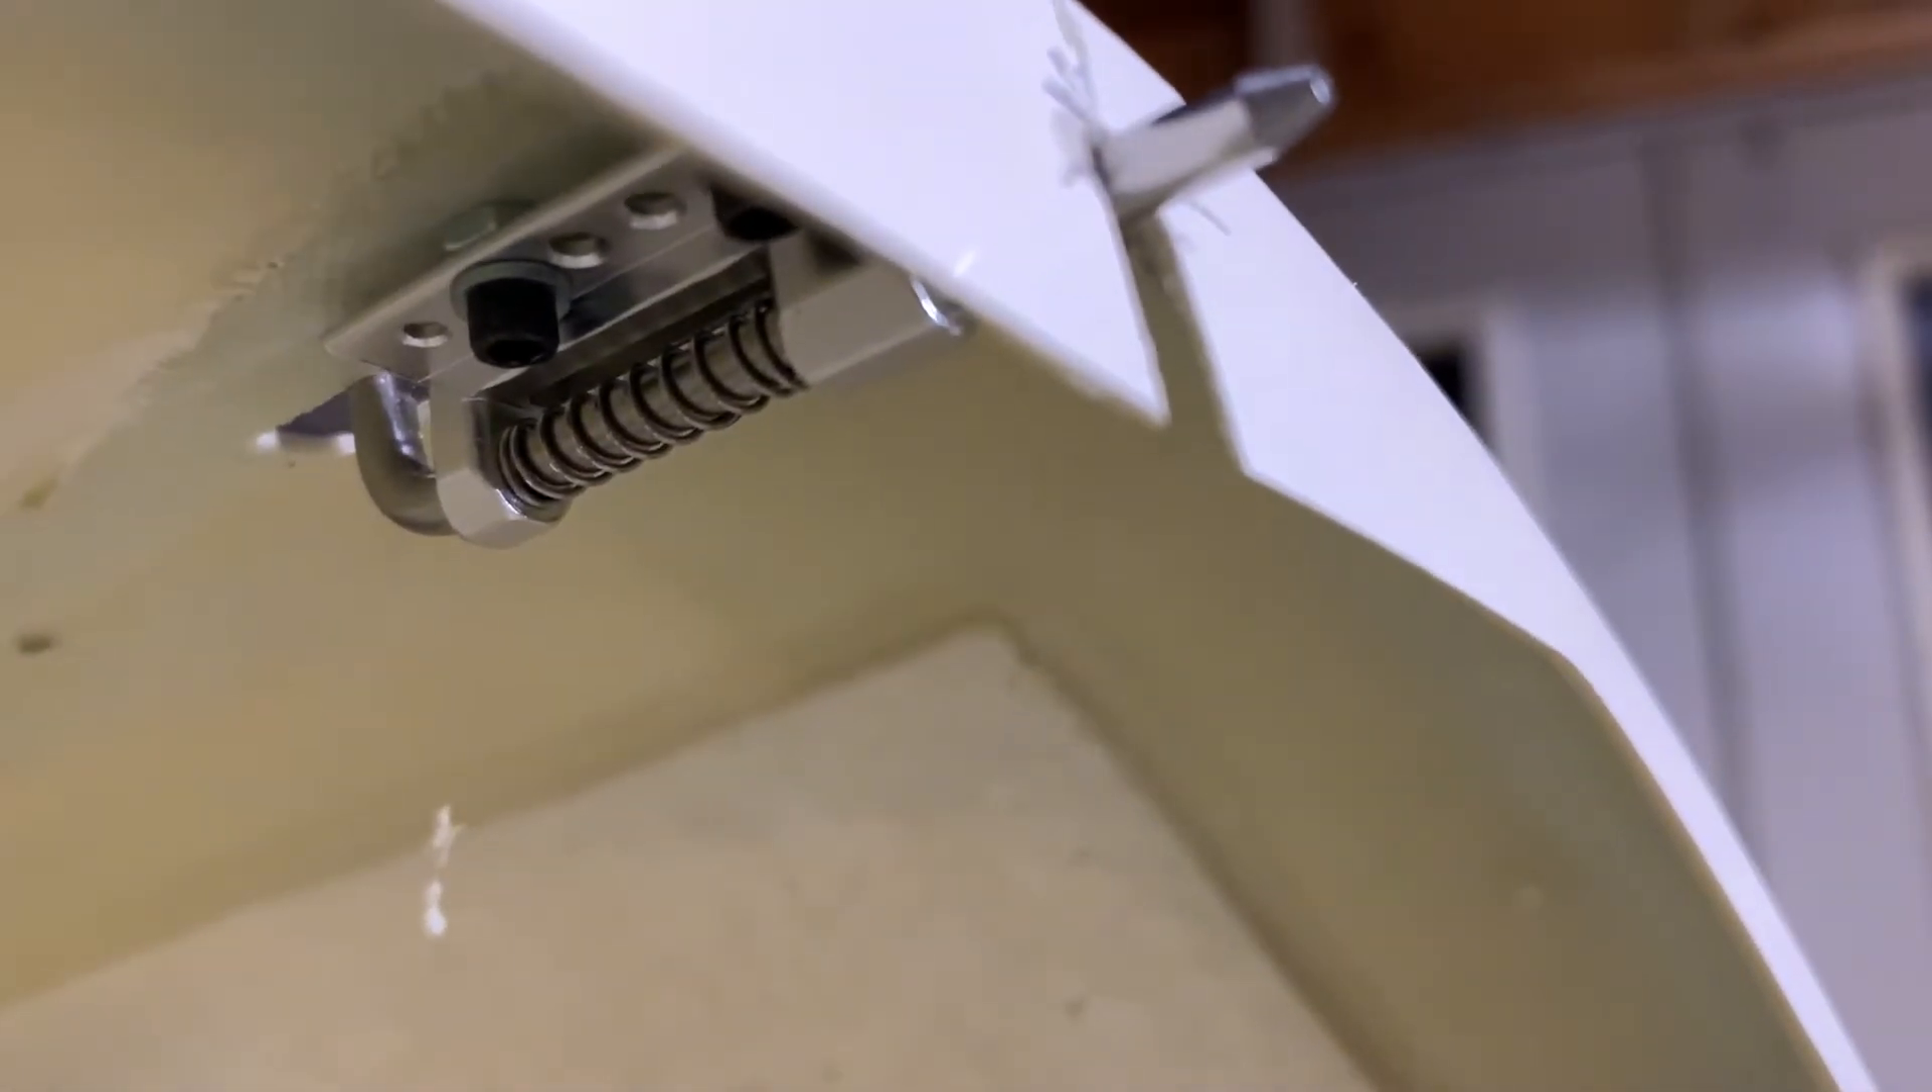So we have the latch in place as you can see and if you look very carefully if you look between the latch and the top of the fuselage you'll see there's a nut.